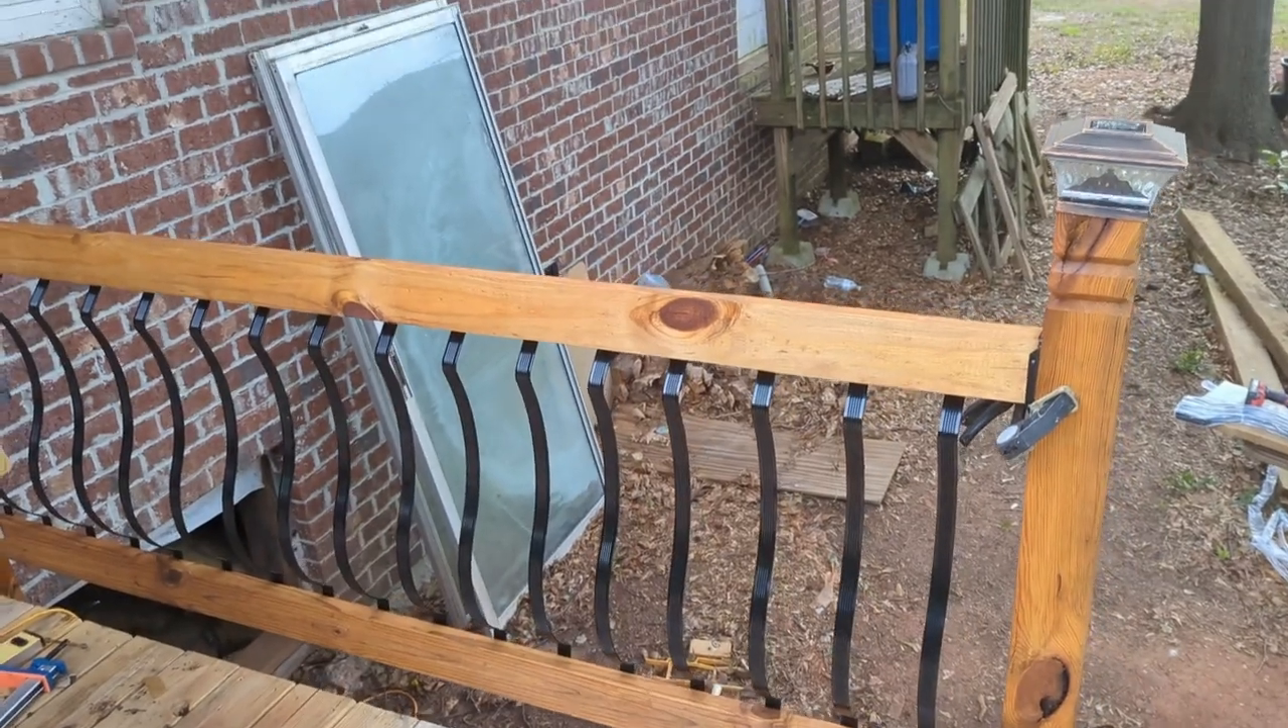Okay so I have started putting the rails together.